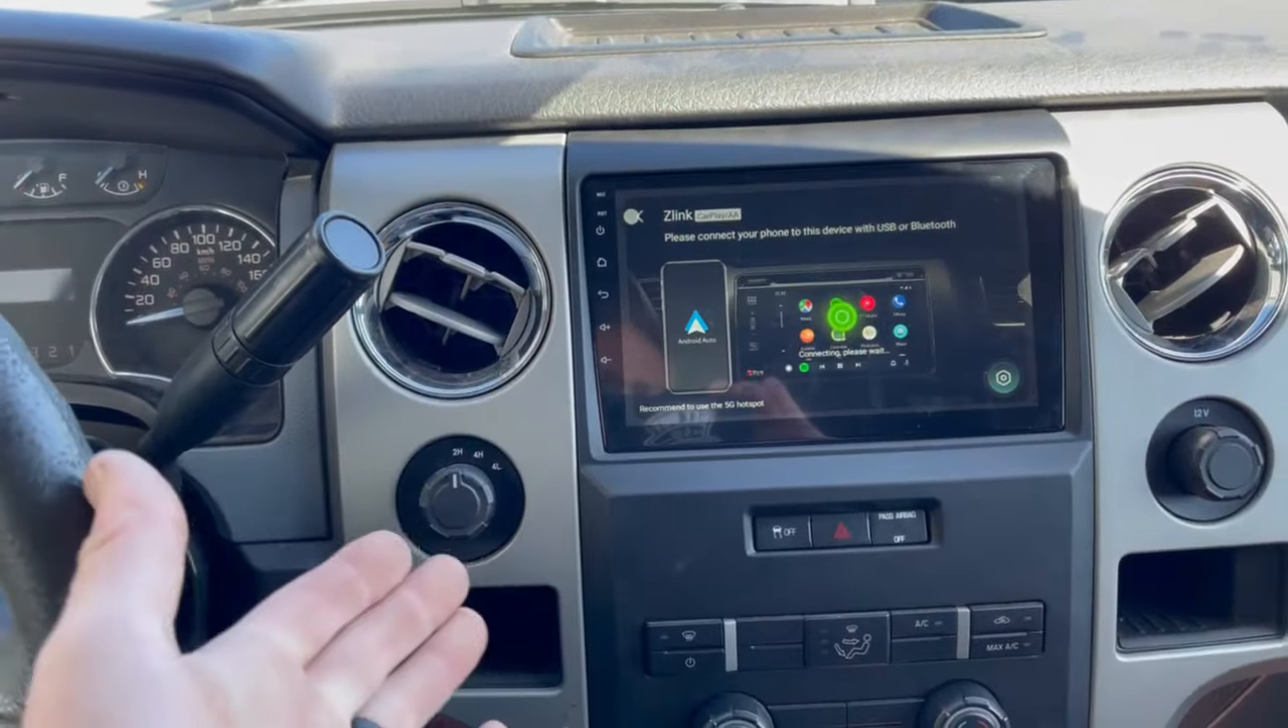All right, guys, so there is the finished product. We've got our new CK Apple CarPlay Android Auto big screen in this 2011 F -150, and it looks great.